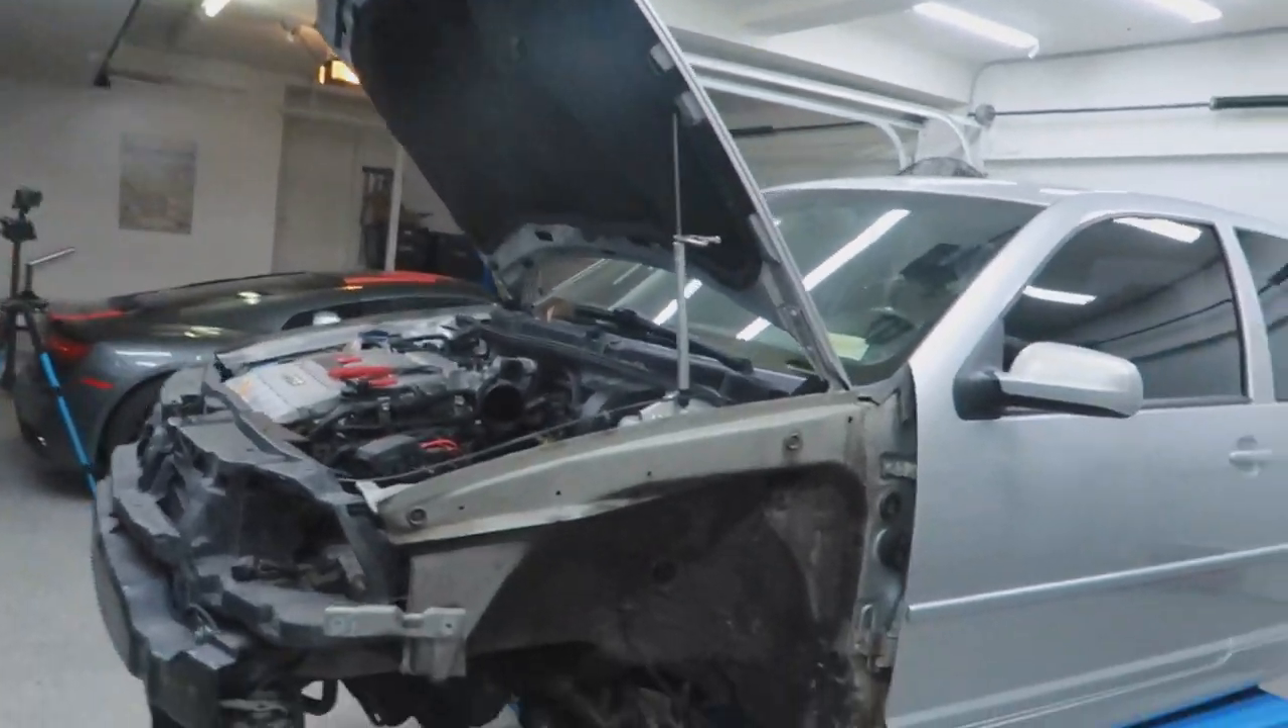So front fender is off bumper off air box out.